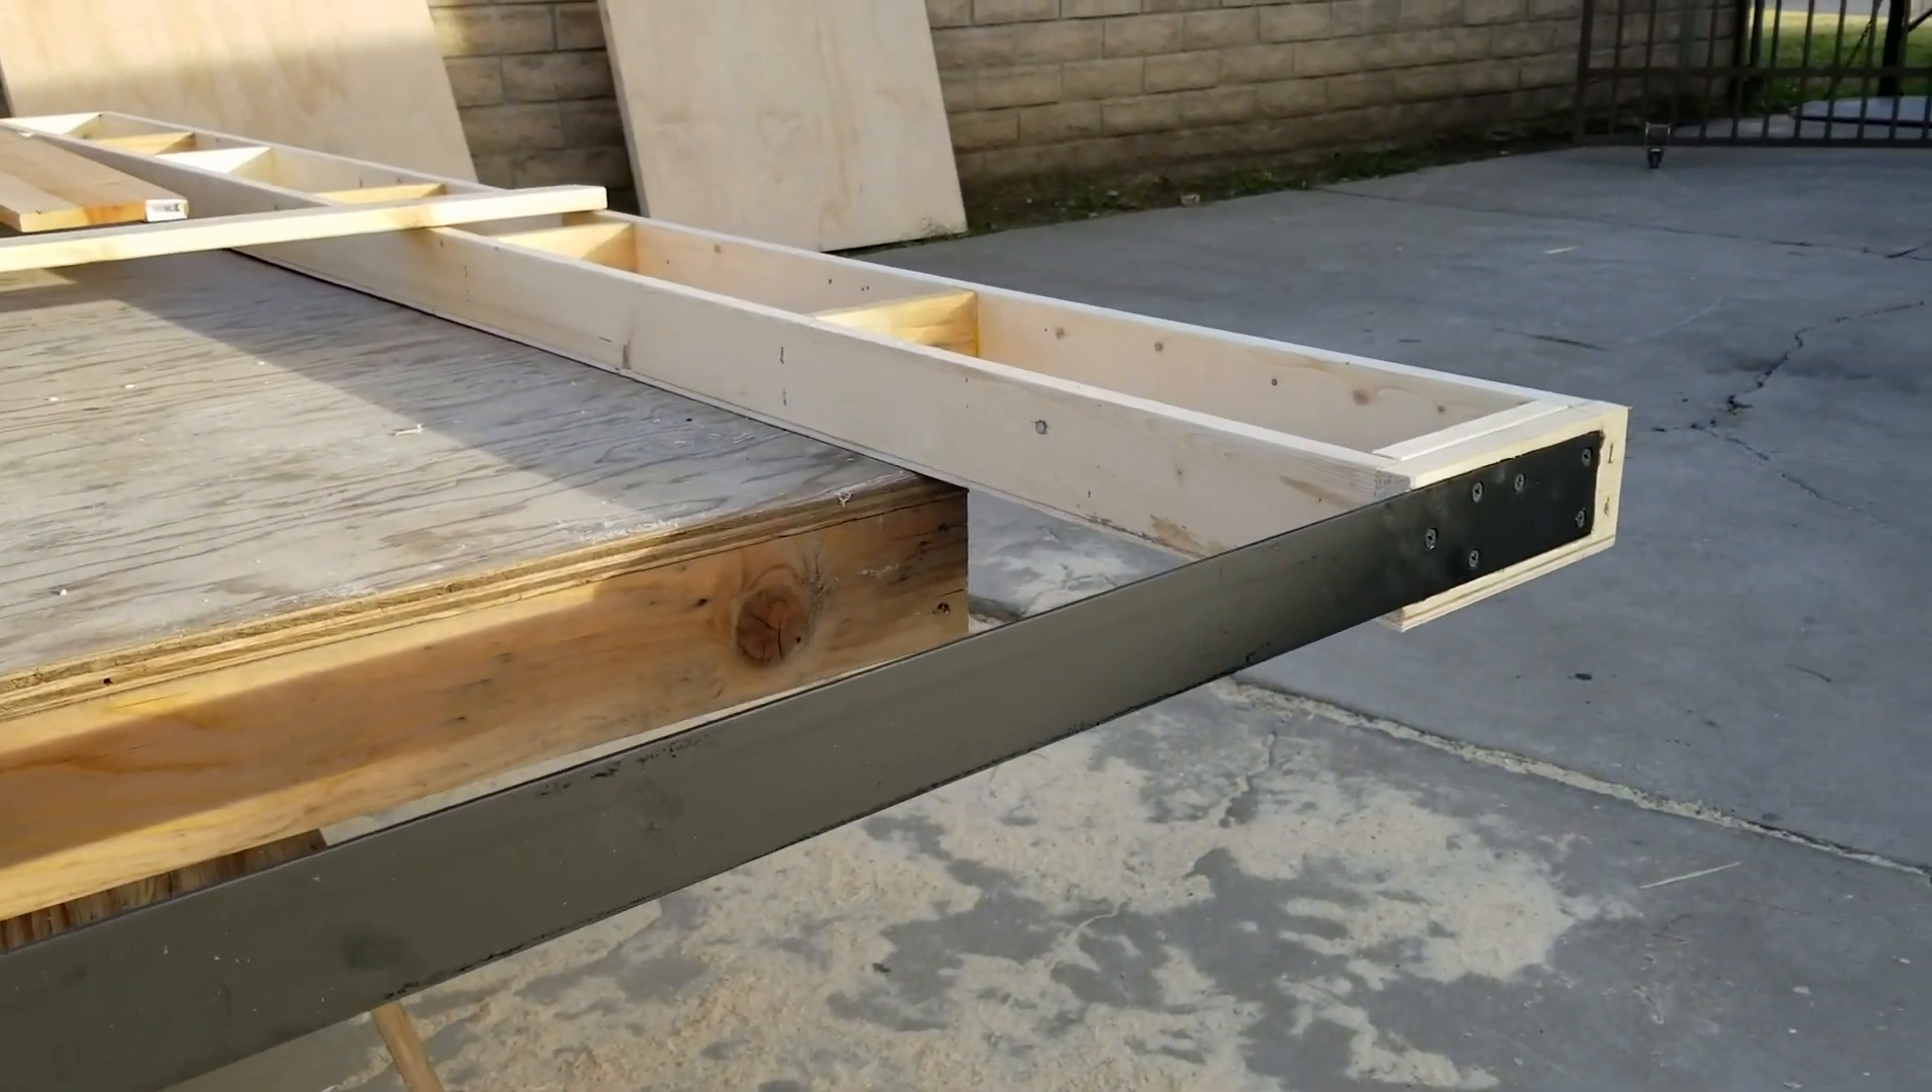The flat stock is all installed i've got several longer flat head screws going through.